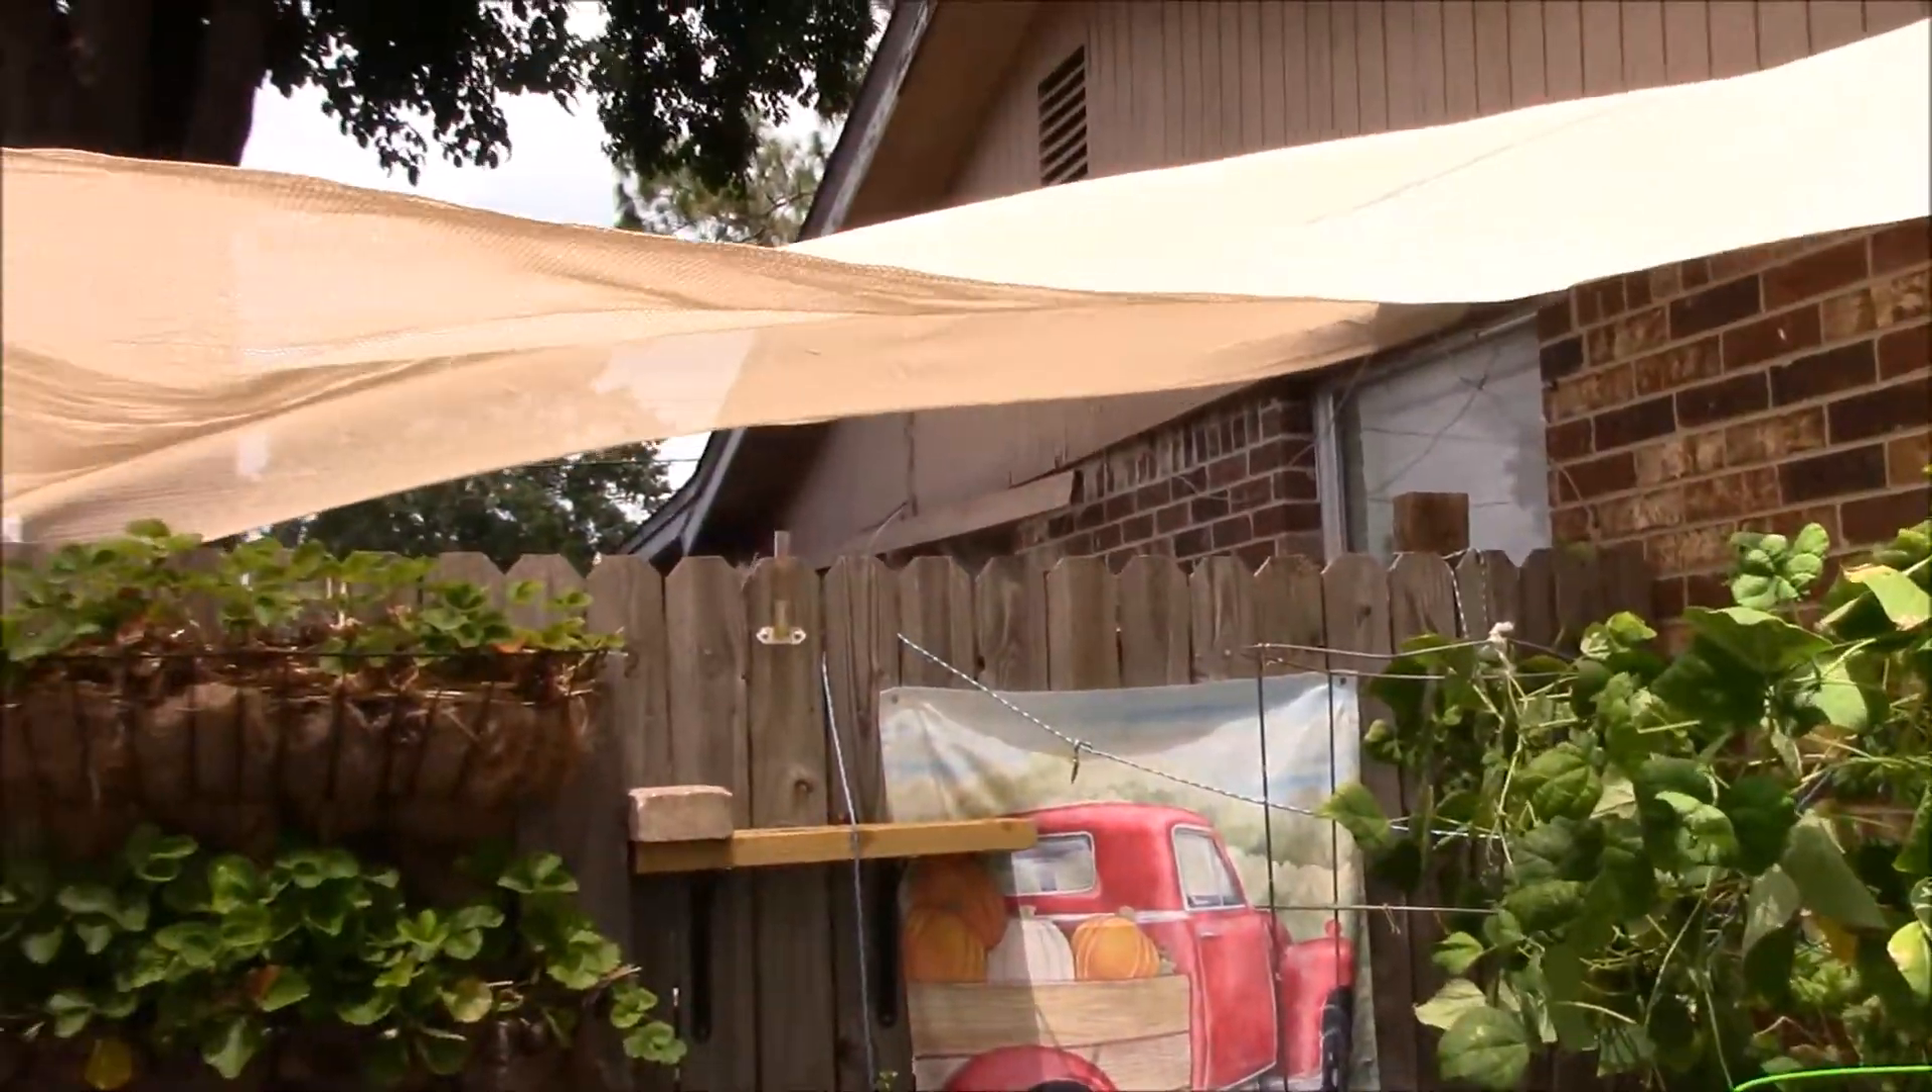Shade cloth is on hopefully it stays all i did was staple it so we'll see.